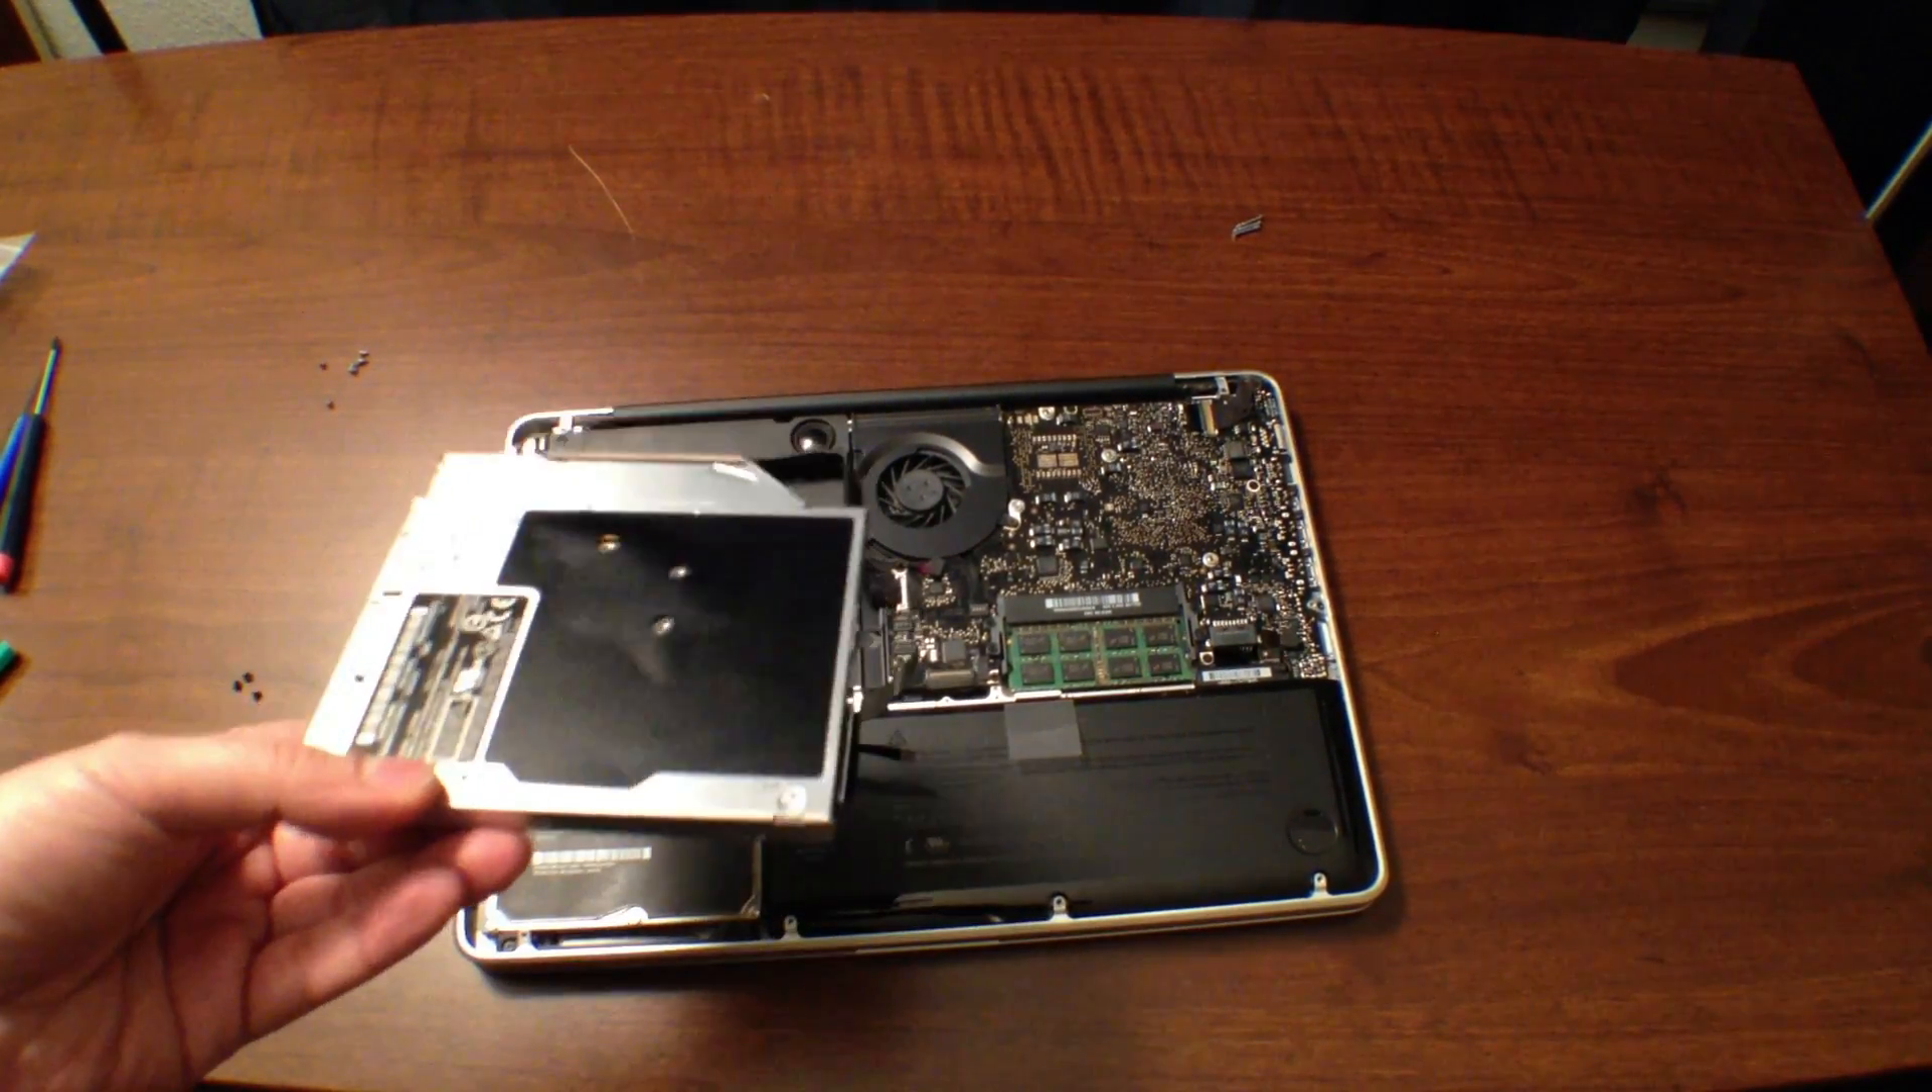There we have the disk drive. It's popped out of the MacBook Pro.